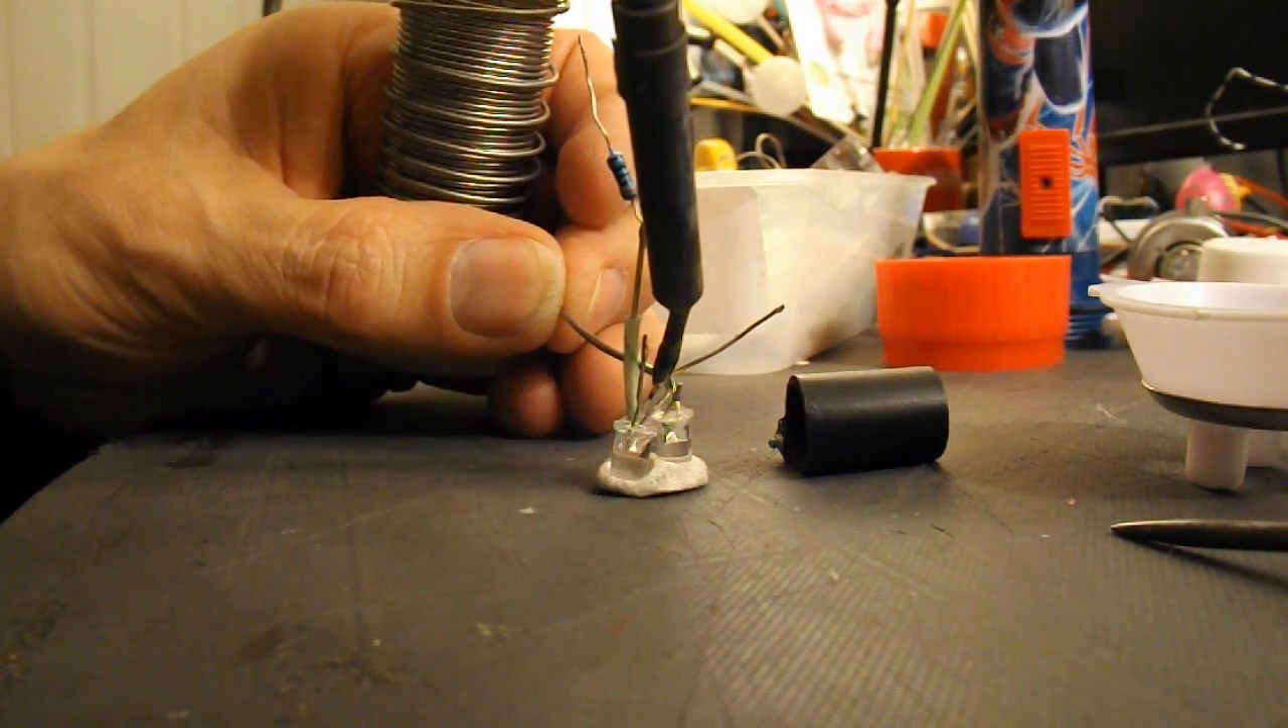I've just pushed the three LEDs into a bit of blue tack to hold them still while I try and solder the legs together.